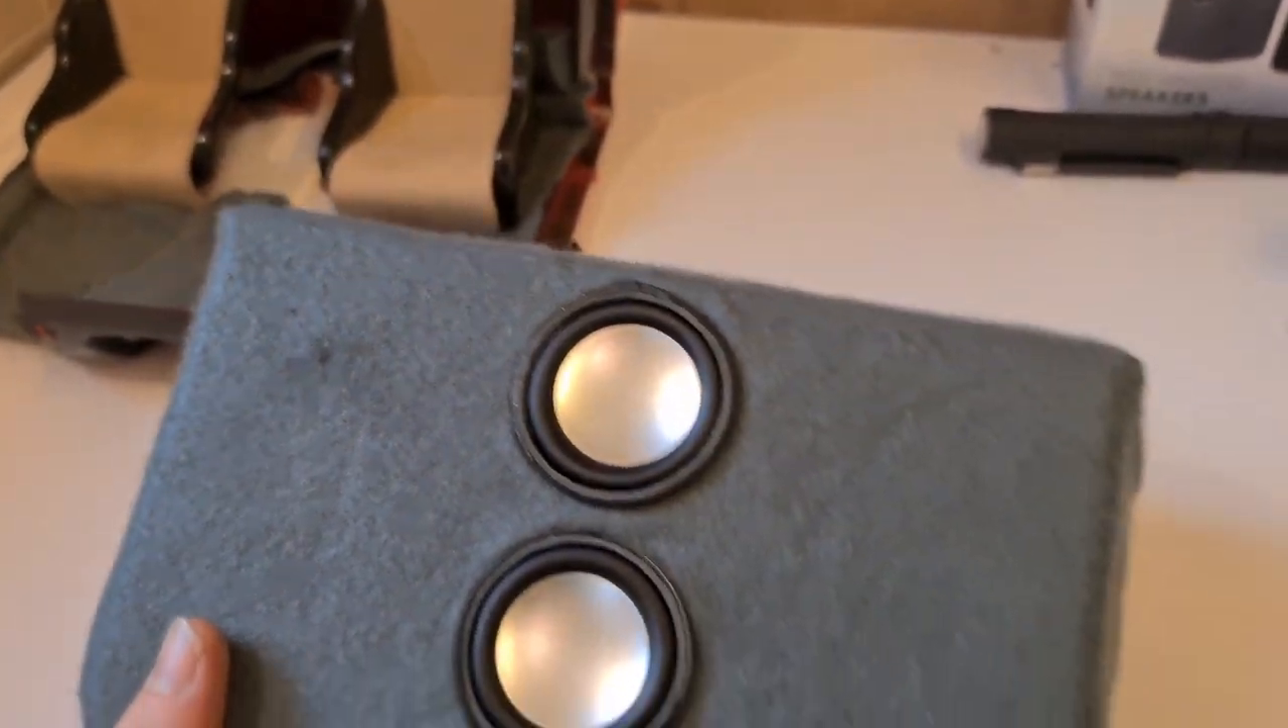Right dude so here it is finished so the carpet is on the mini subs are all wired in and everything it's all been glued down.